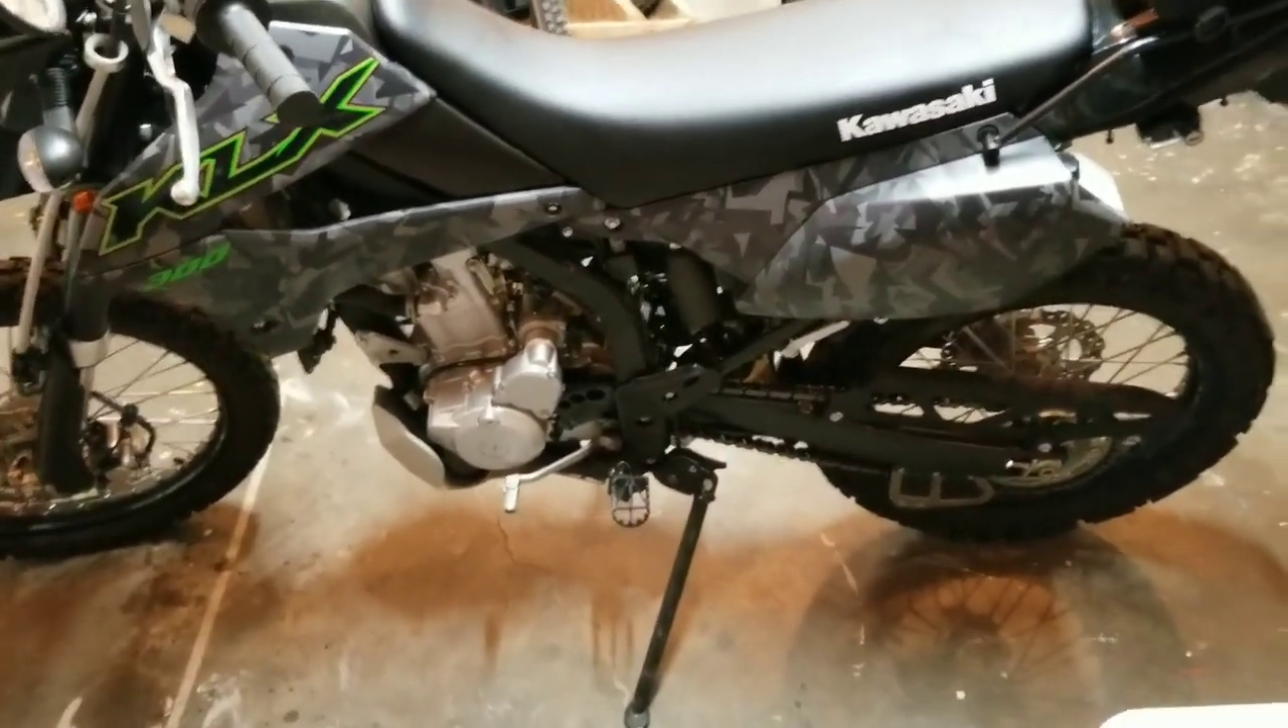Finally got my left rear plastic so the bike is complete now.